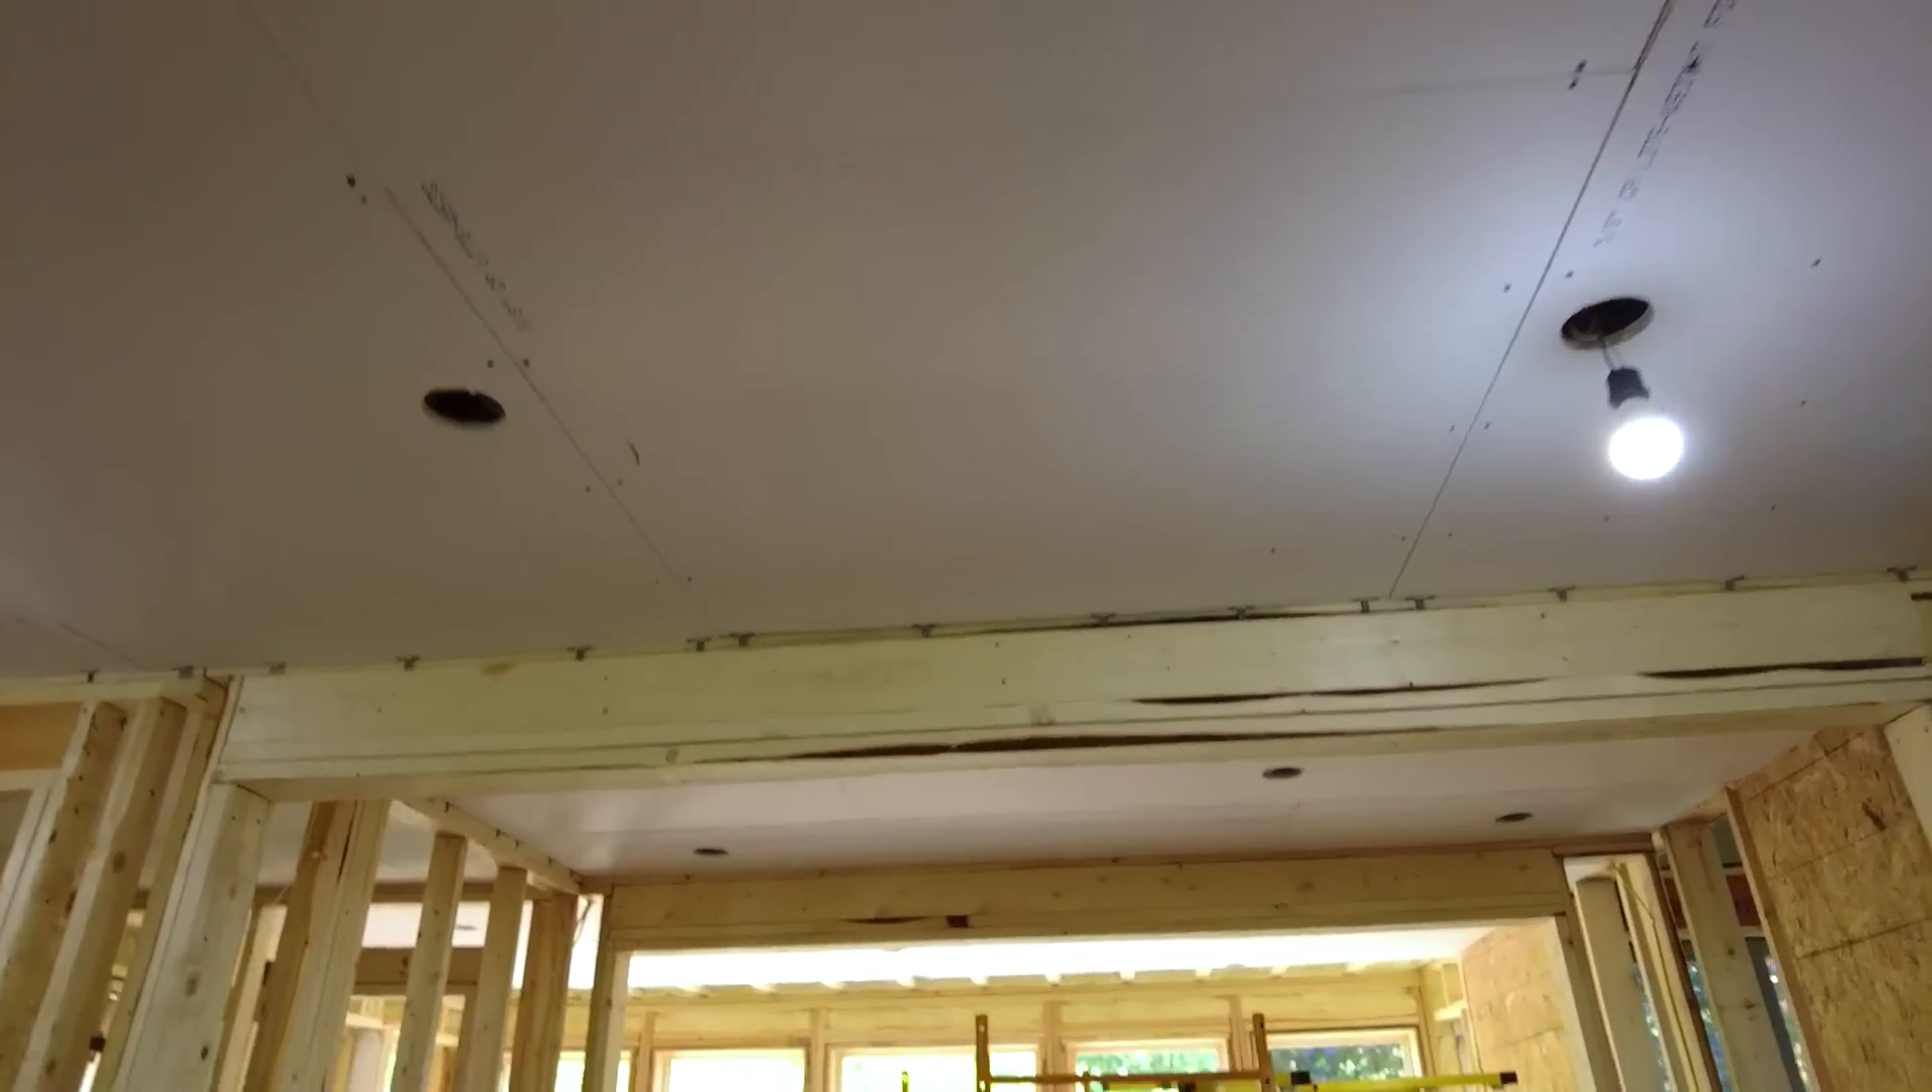We got the whole kitchen area. Ceiling sheets are up.